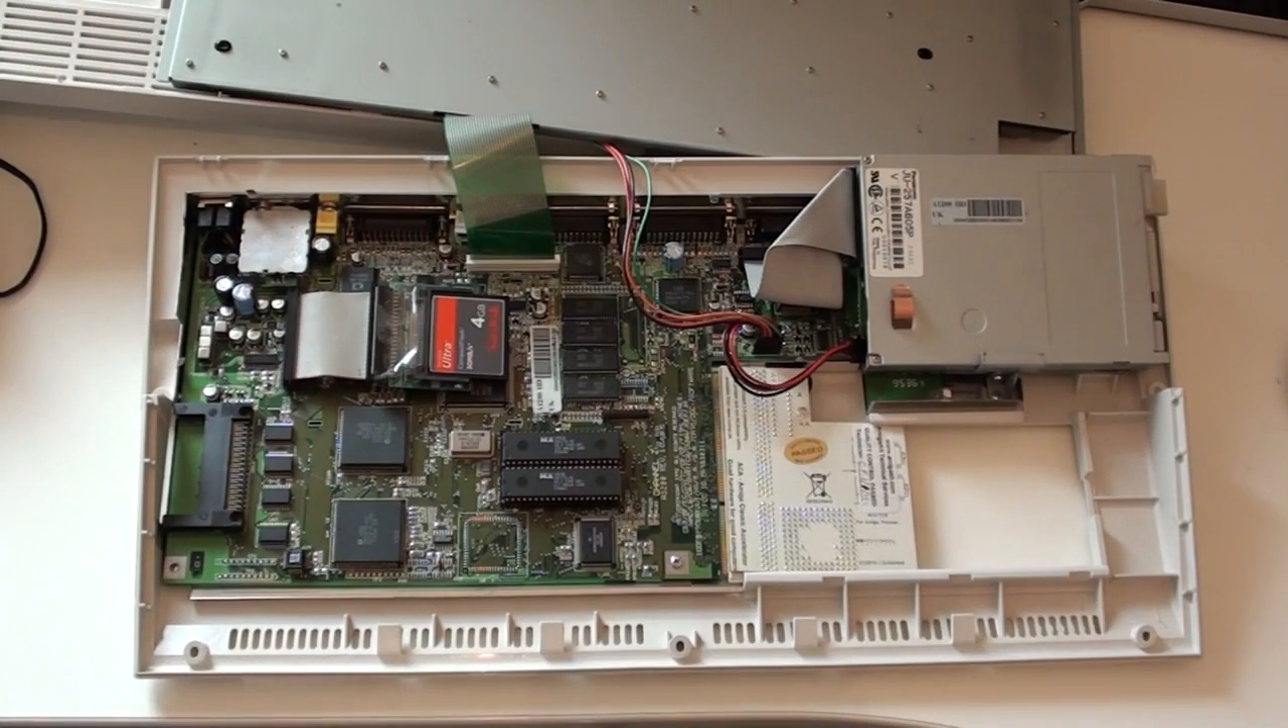Now I've already removed the metal shielding from this machine before in preparation for doing this.